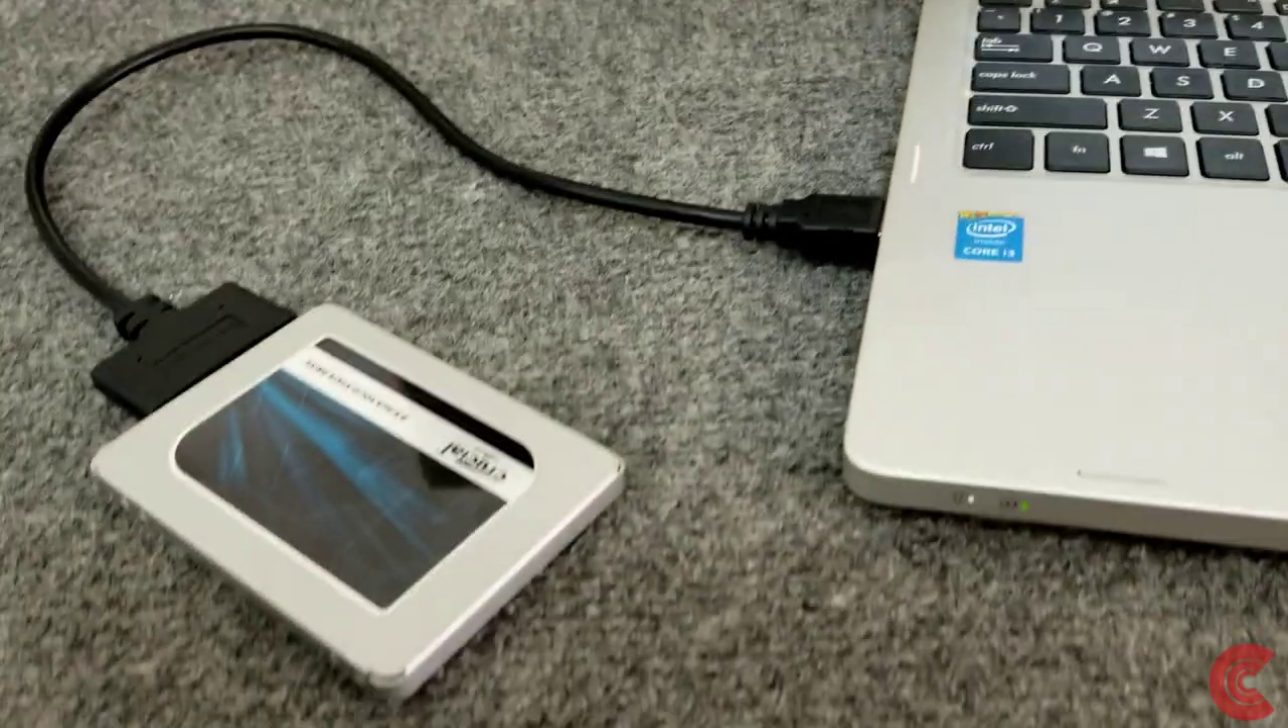You can see we're plugged in over here into the USB port.